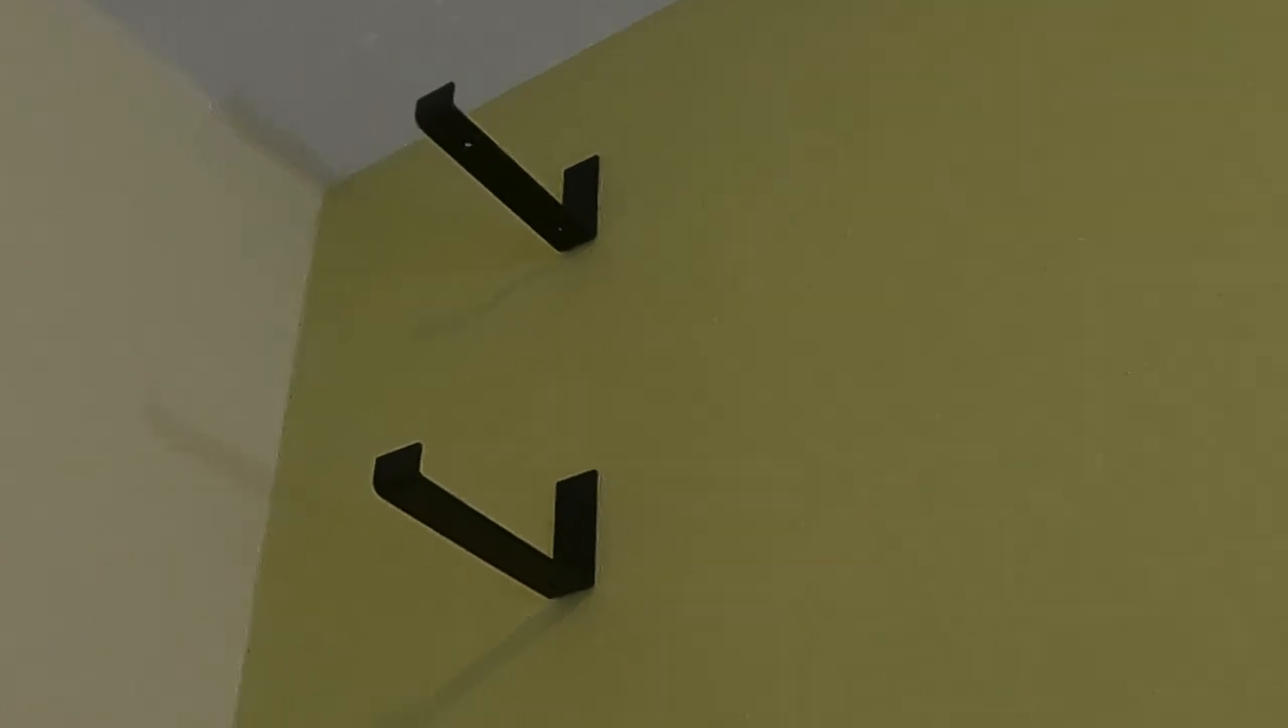Okay, I got the first two brackets in.